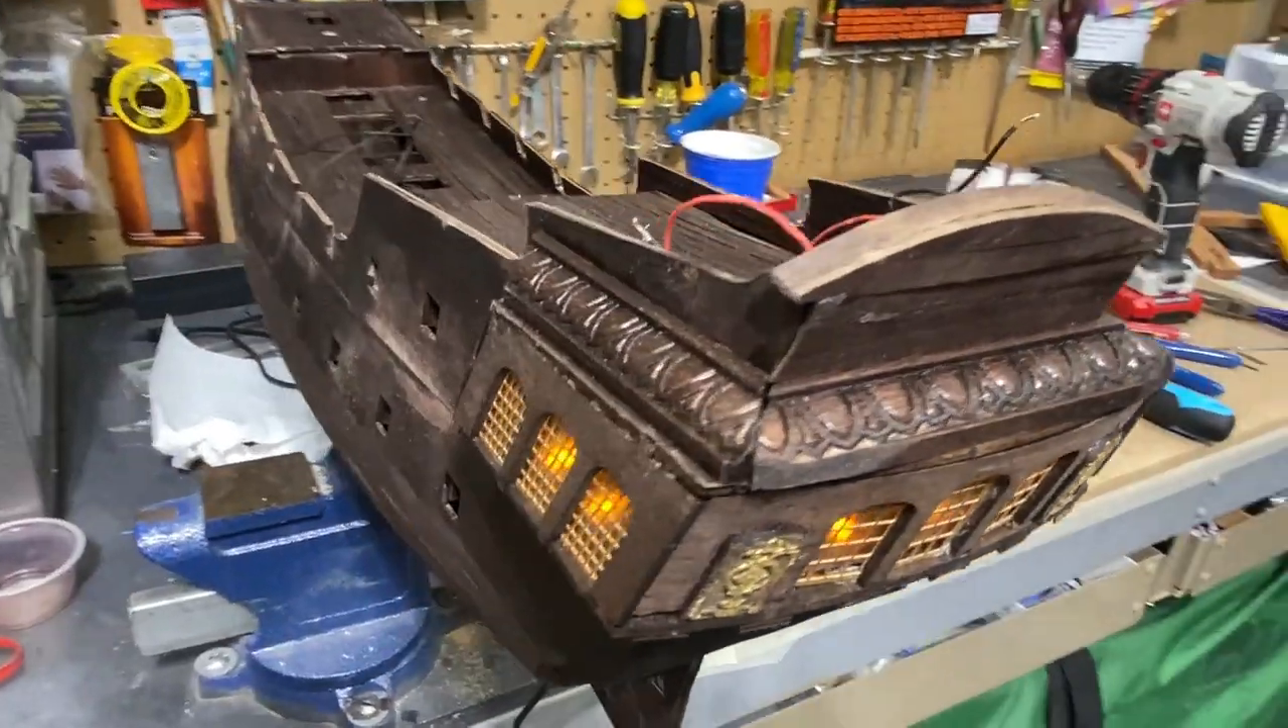So you can see the decorative trim piece that I put on instead of just a plain sanded off piece.